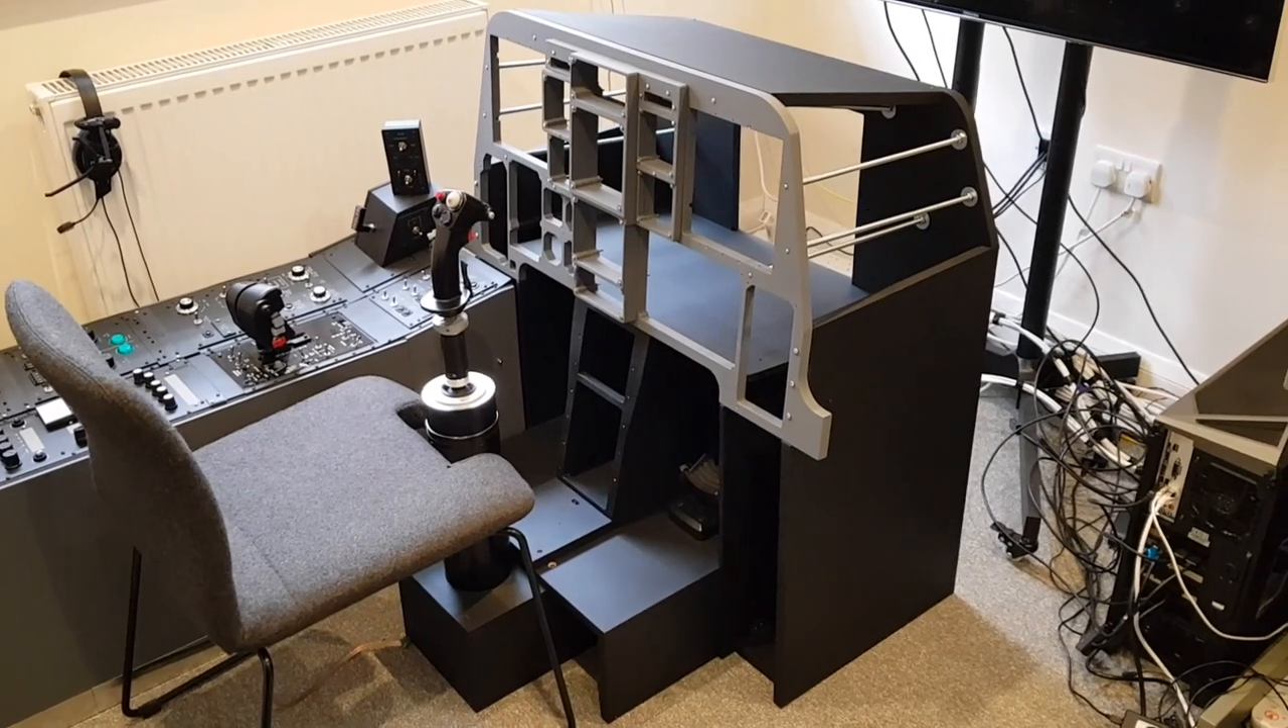Here we are at the point where the front dash in terms of the whole physical frame is now completed.